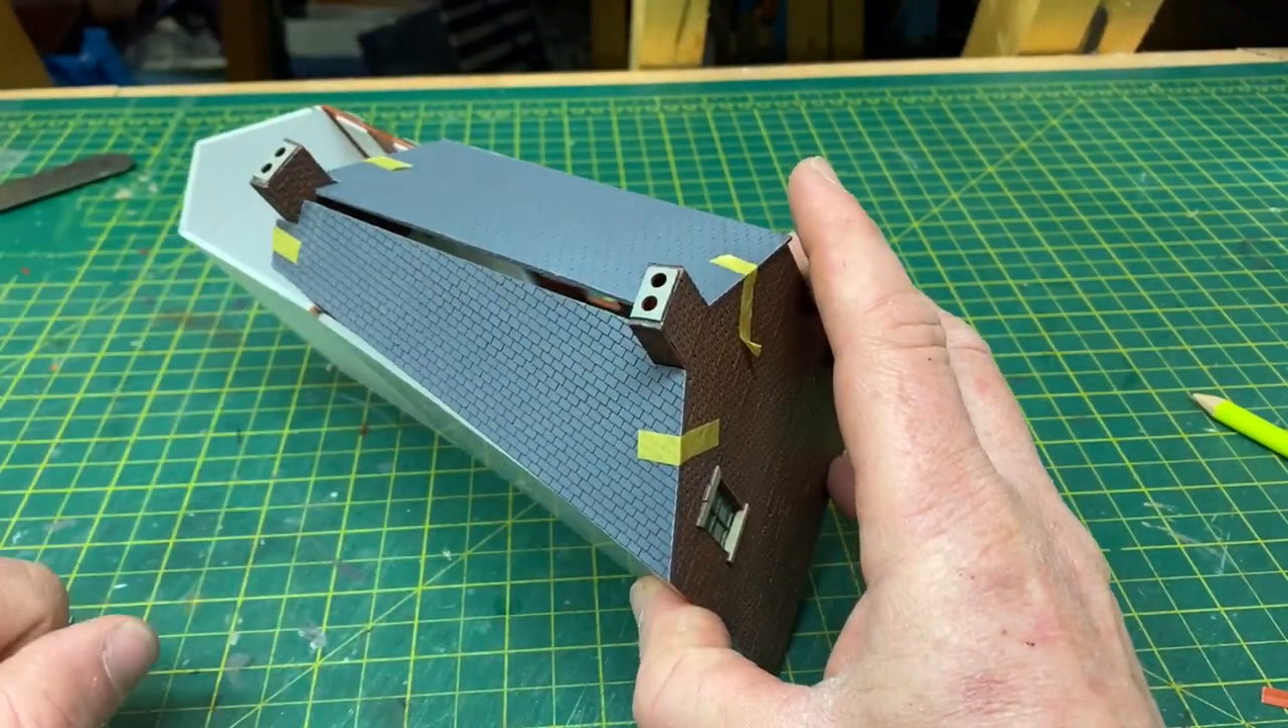Okay, so you will notice that there is a glaring big gap in along the top of the roof line.